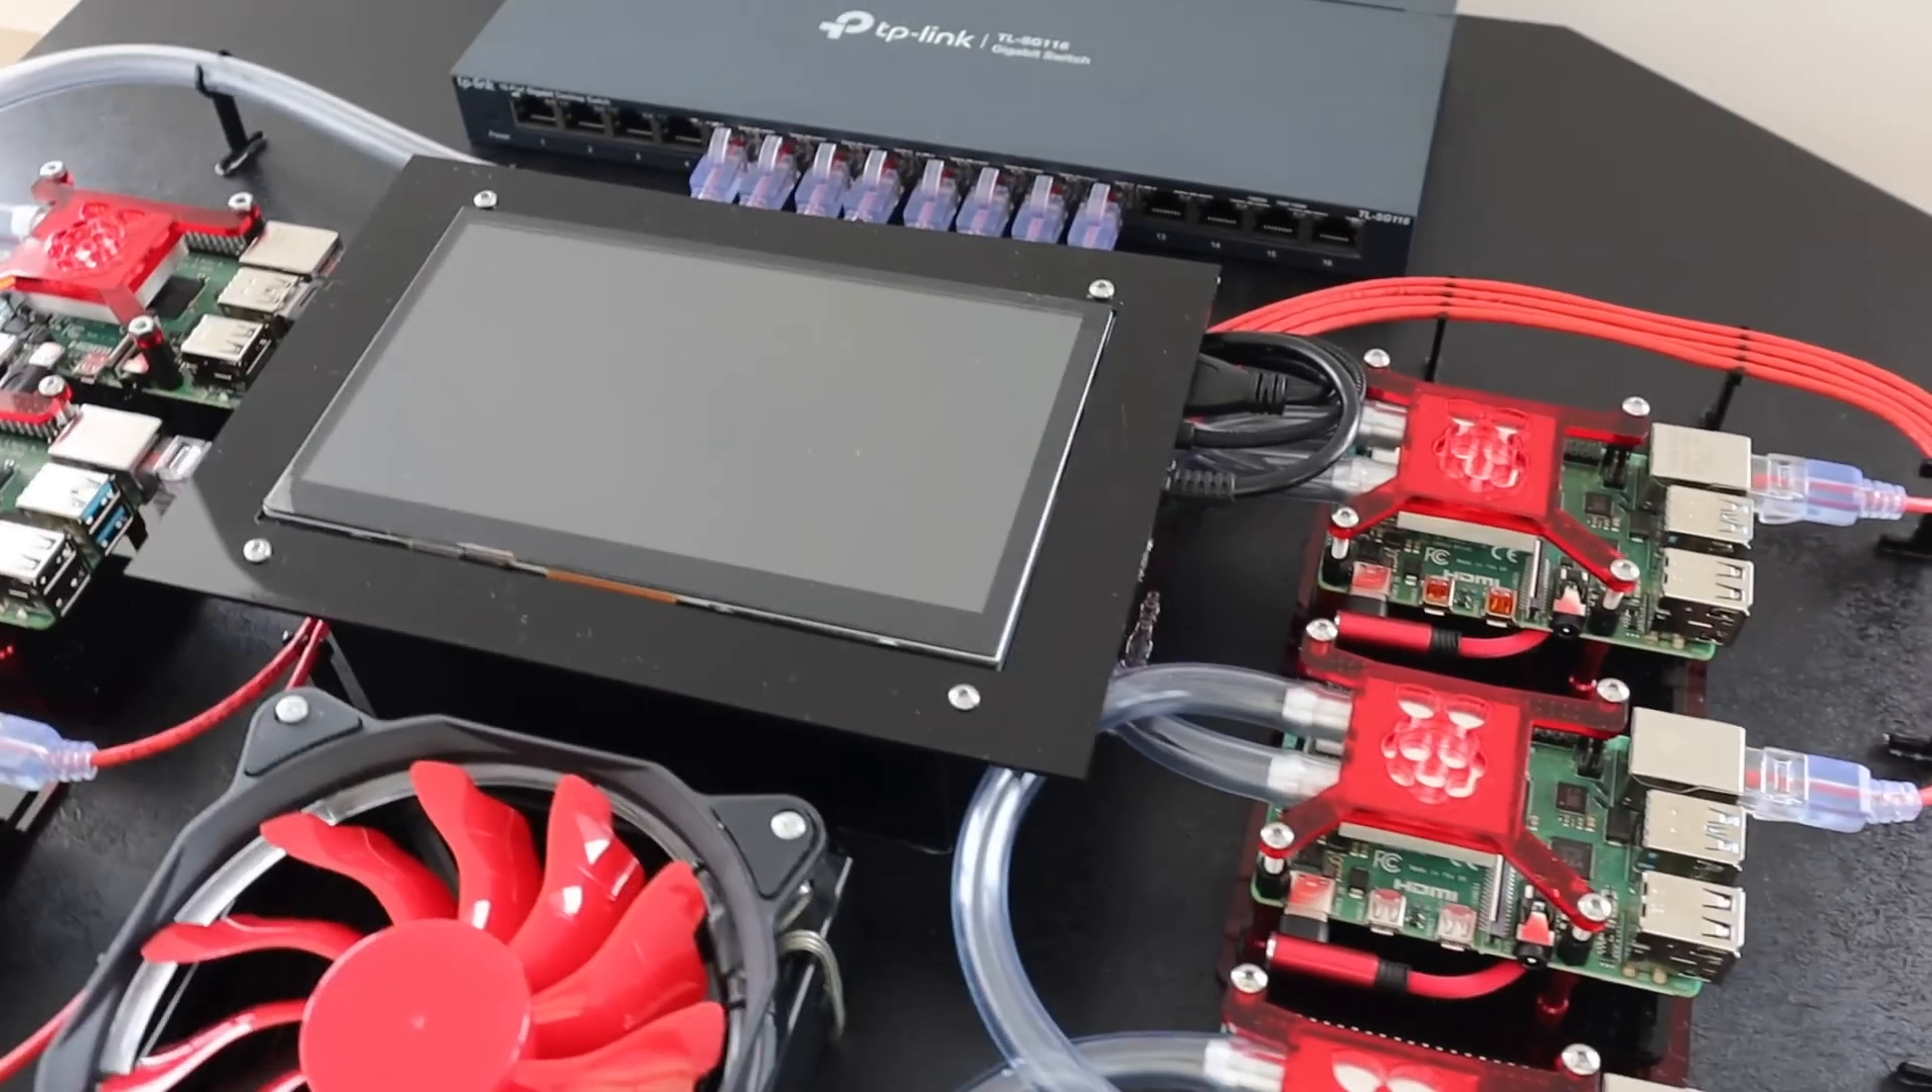The last thing to add was the display, which I mounted onto an acrylic face panel with some acrylic side supports to hold it.